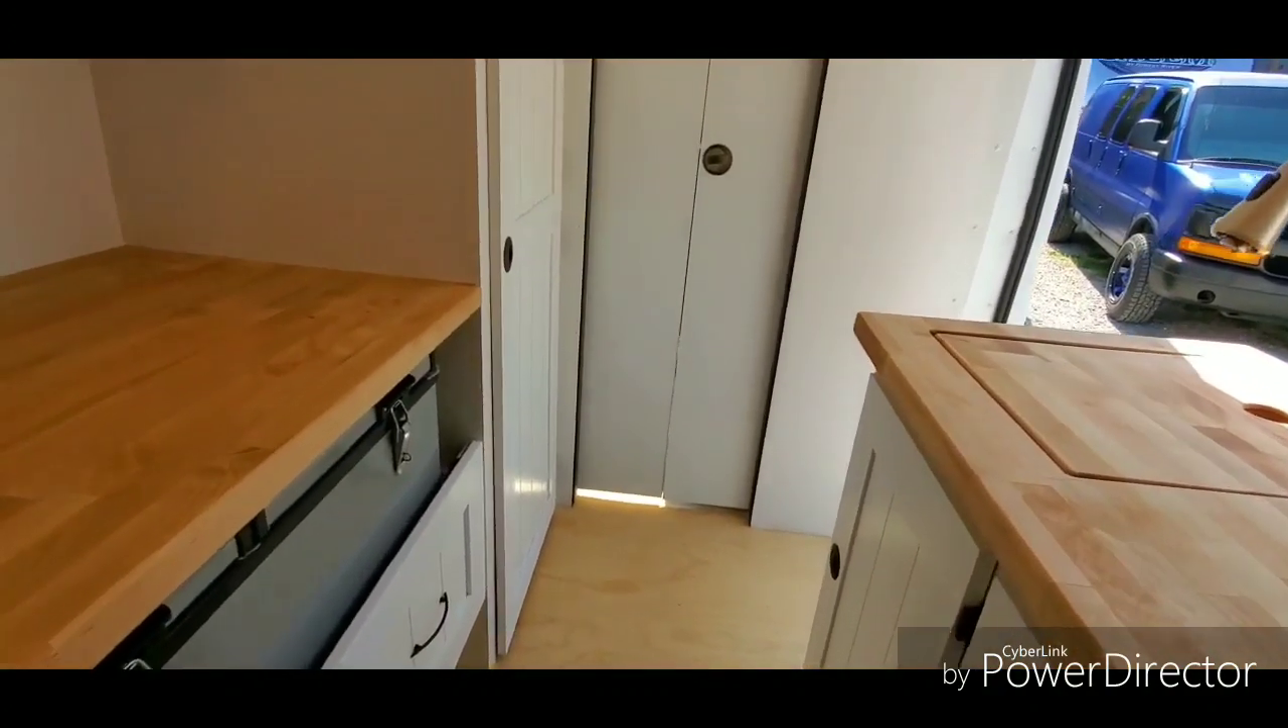If you can notice here the doors are a little high.